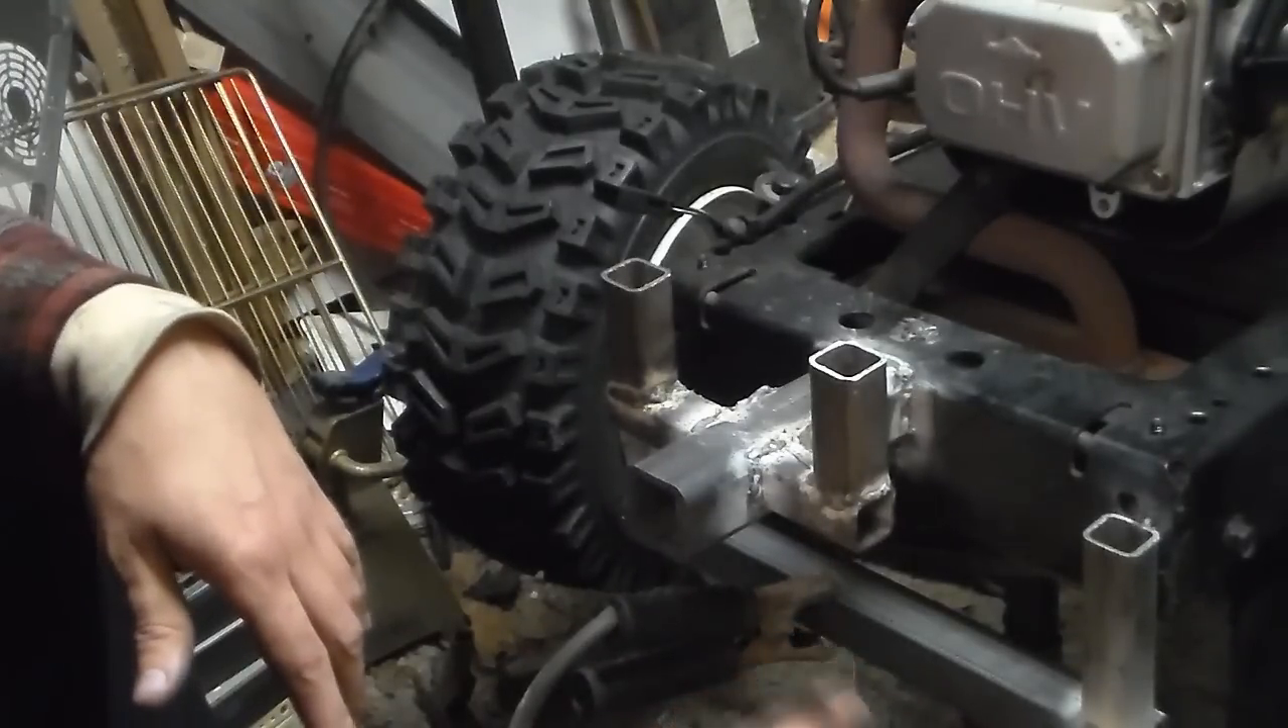I welded in these drop downs that come down with a bar that comes across the center.